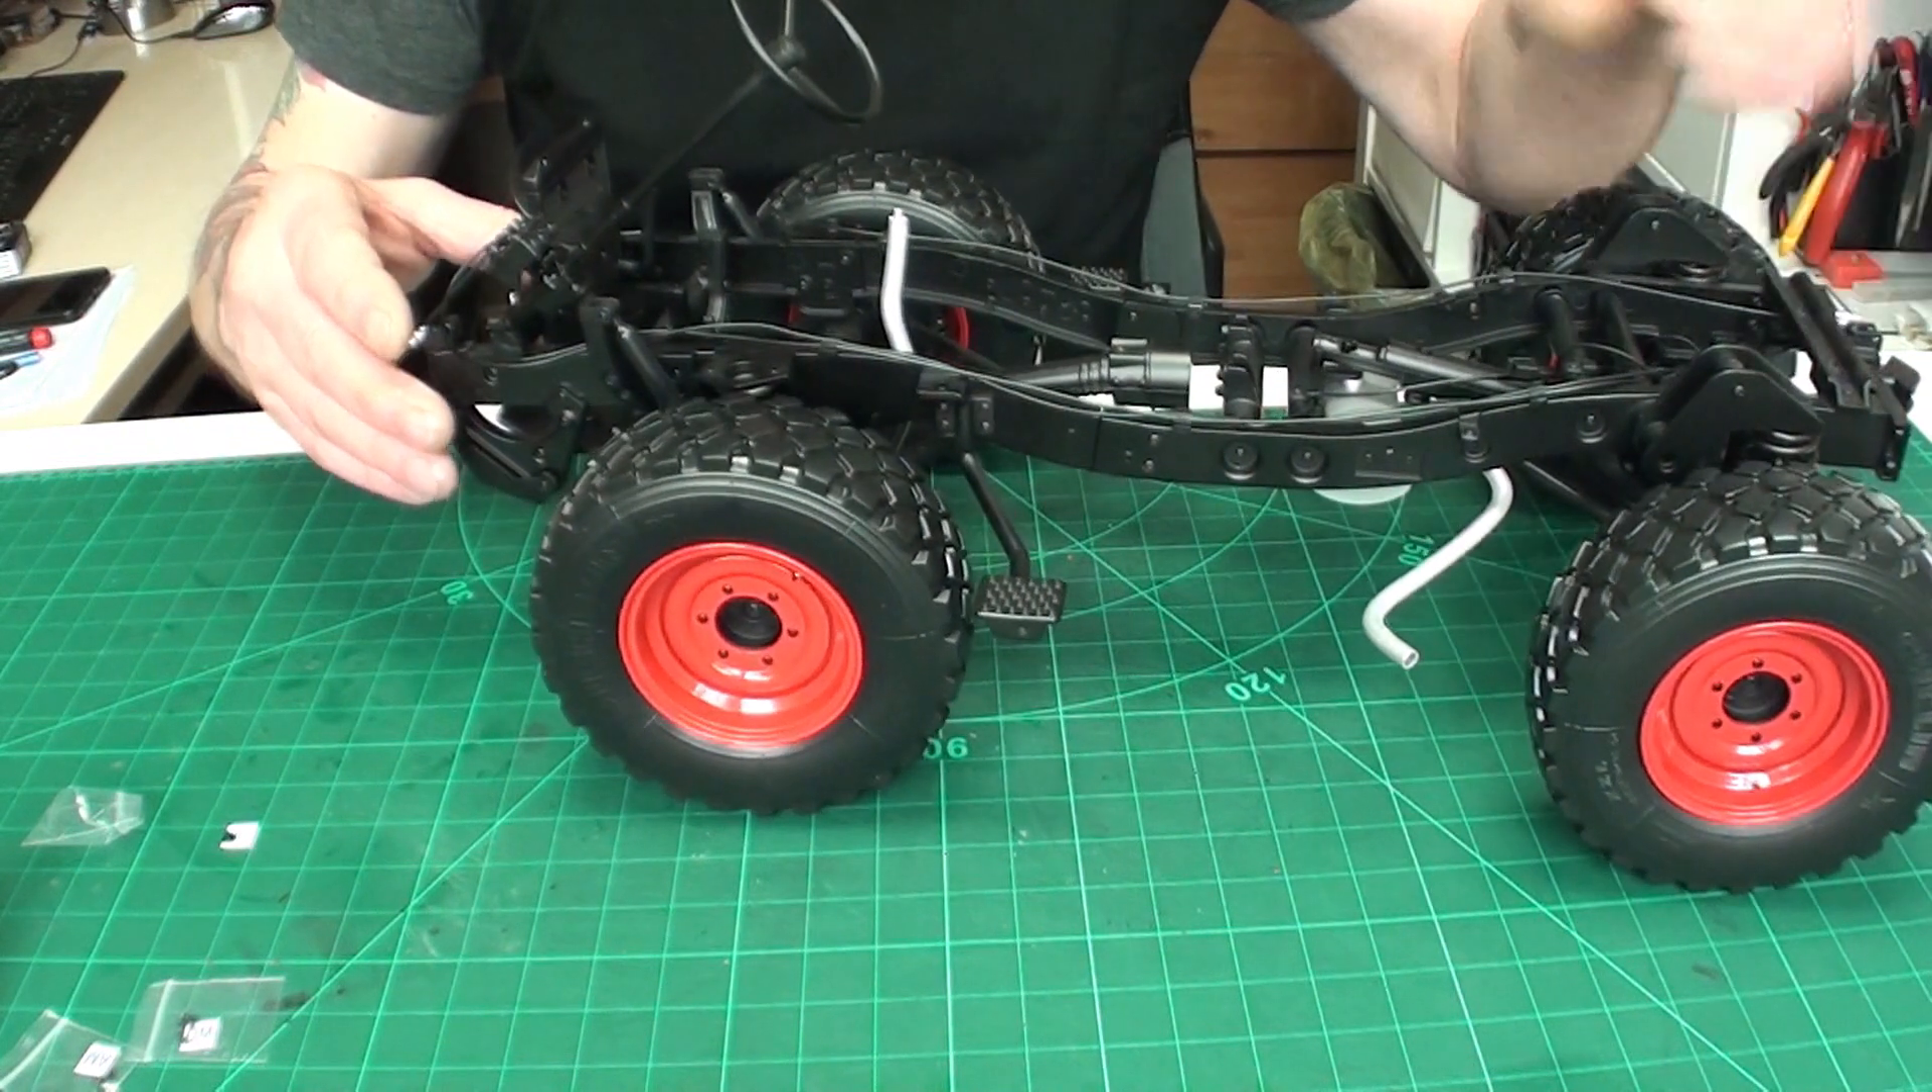Und ich habe doch schon mal die Räder ran geschraubt.